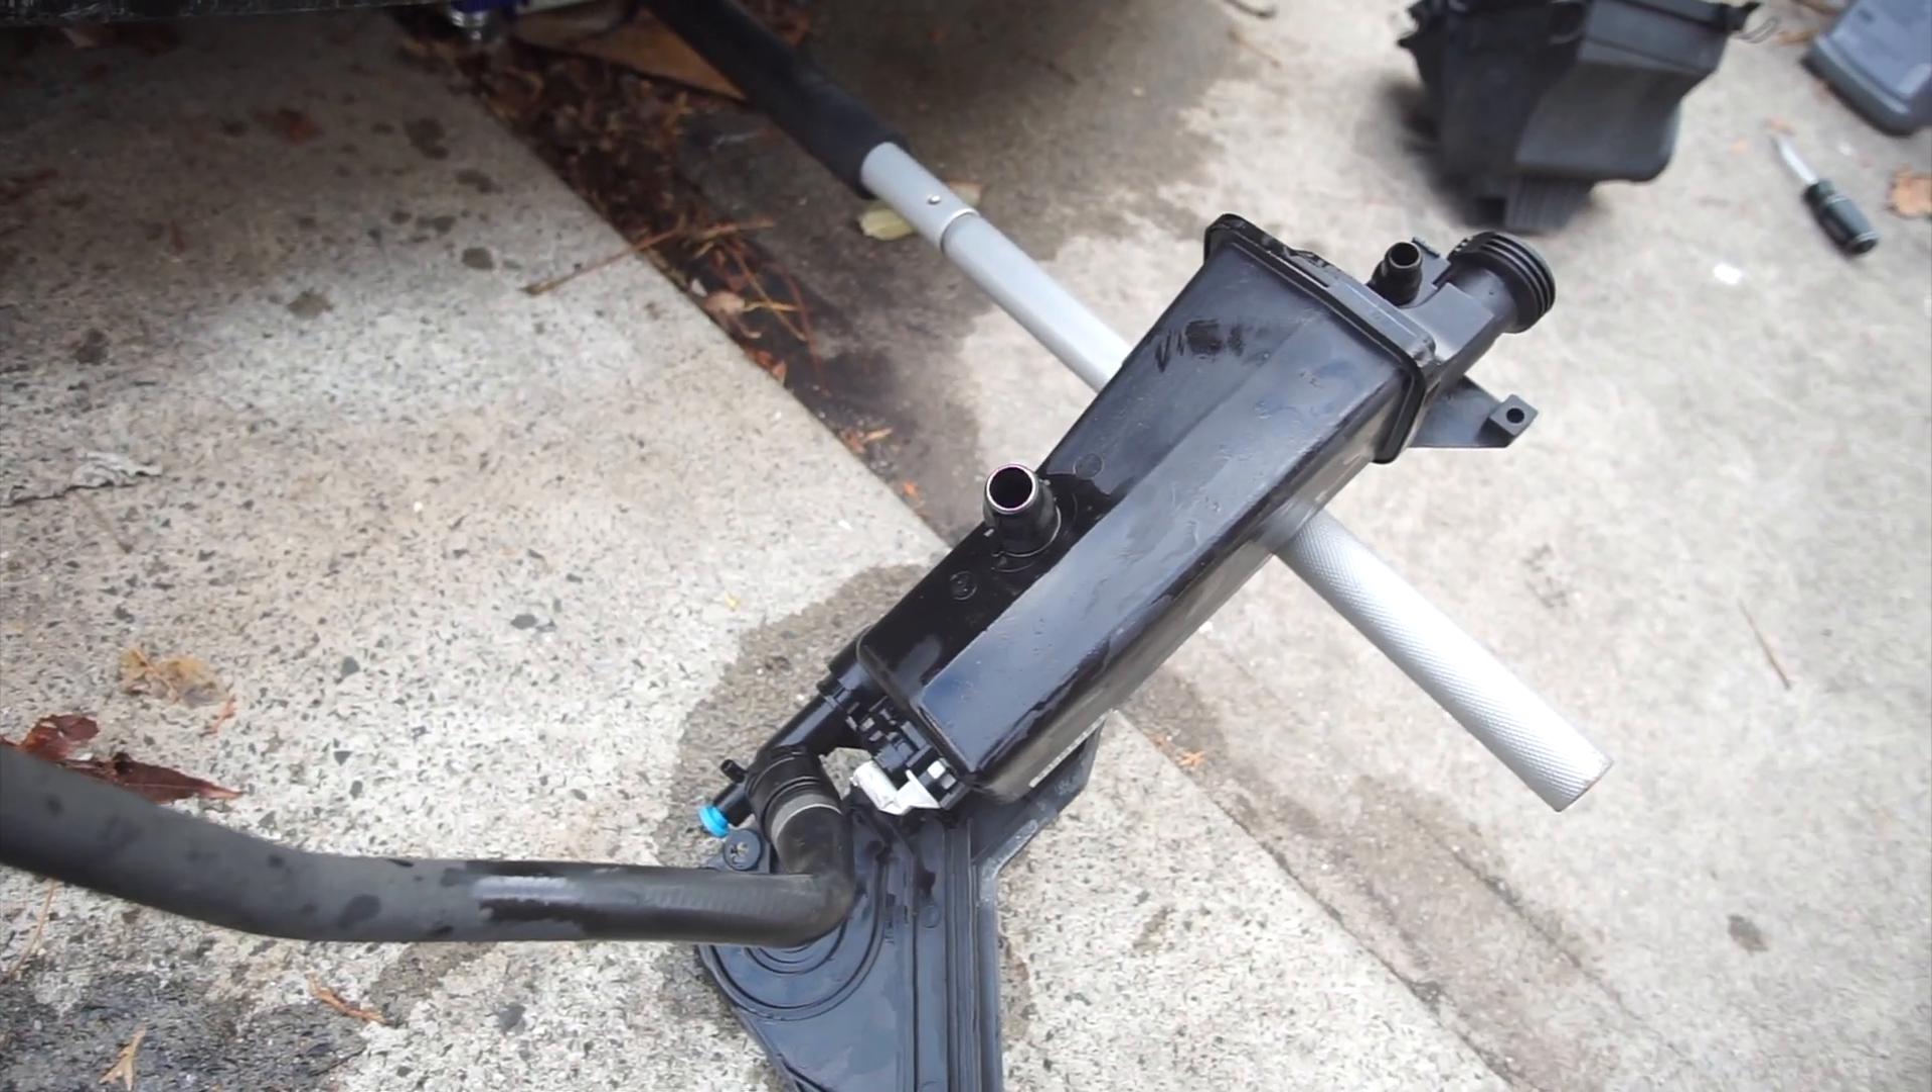All right, so pretty much here, I got the old overflow tank out.